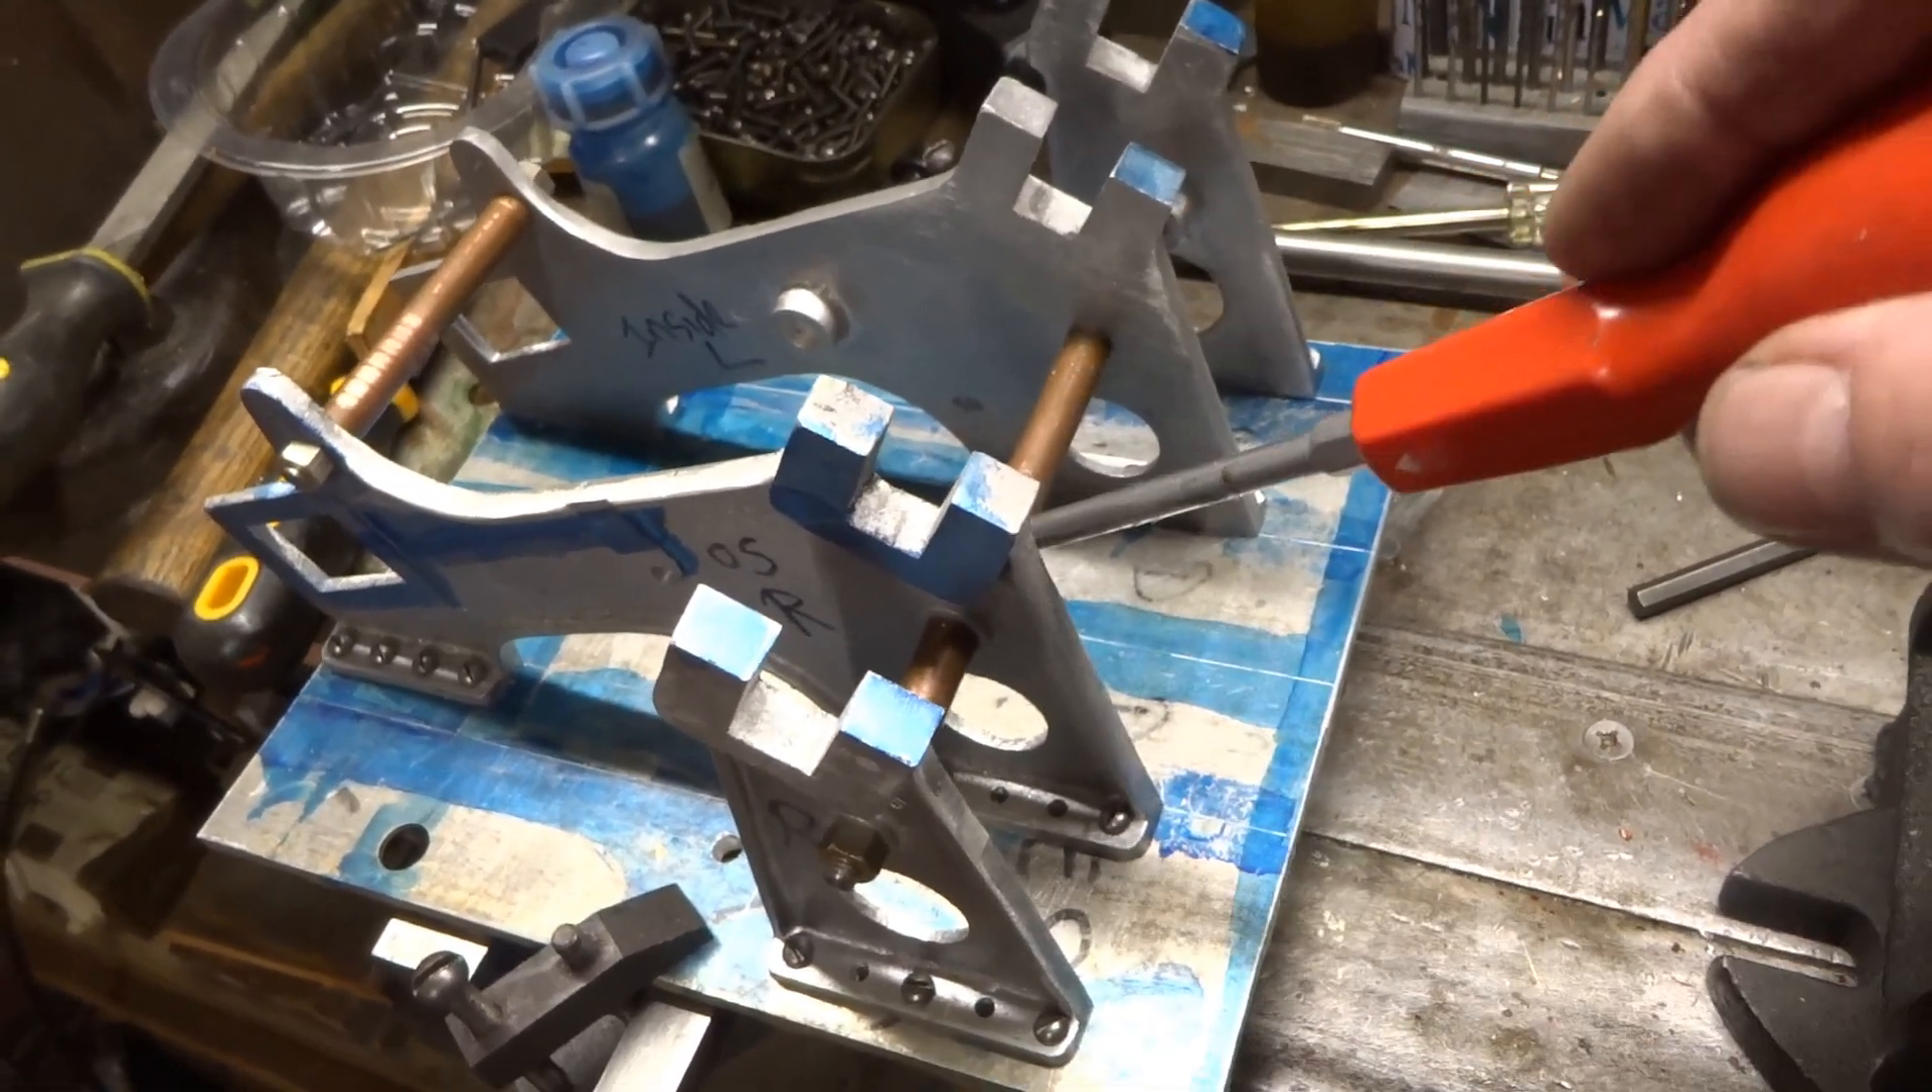I've got the side frames of this engine lined up and screwed to the base plate.